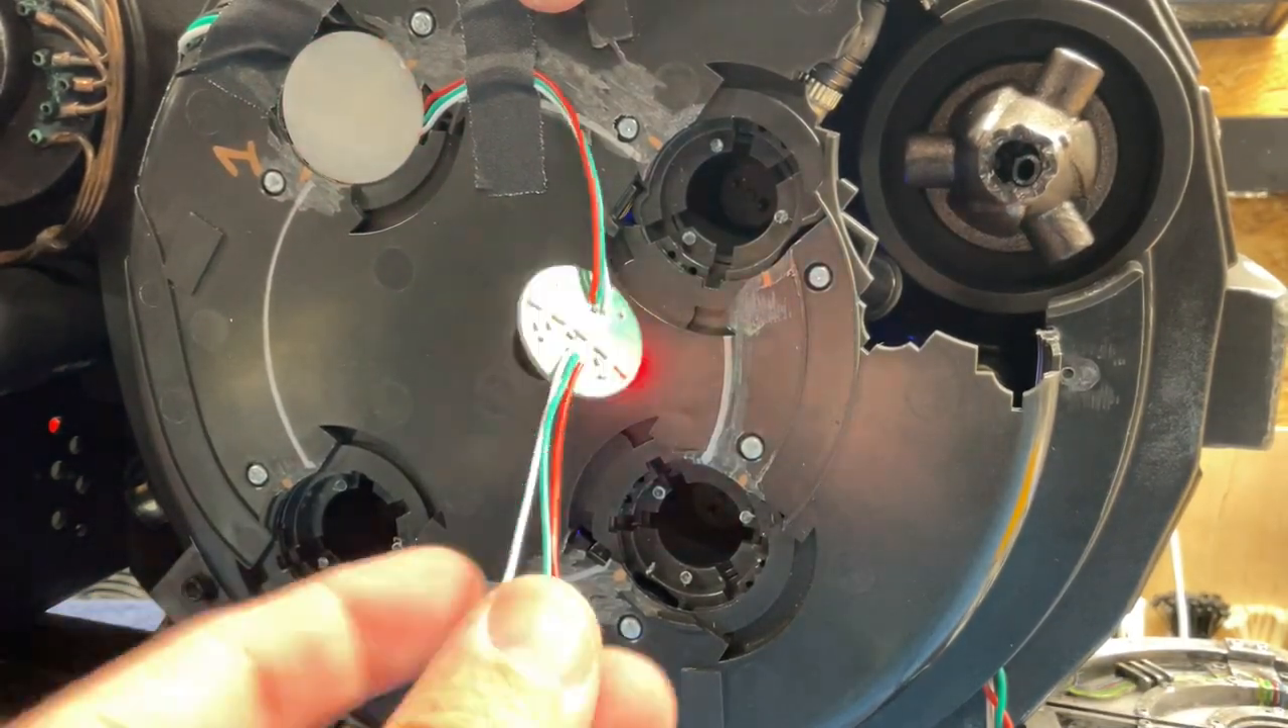So we've got the second LED jewel wired.